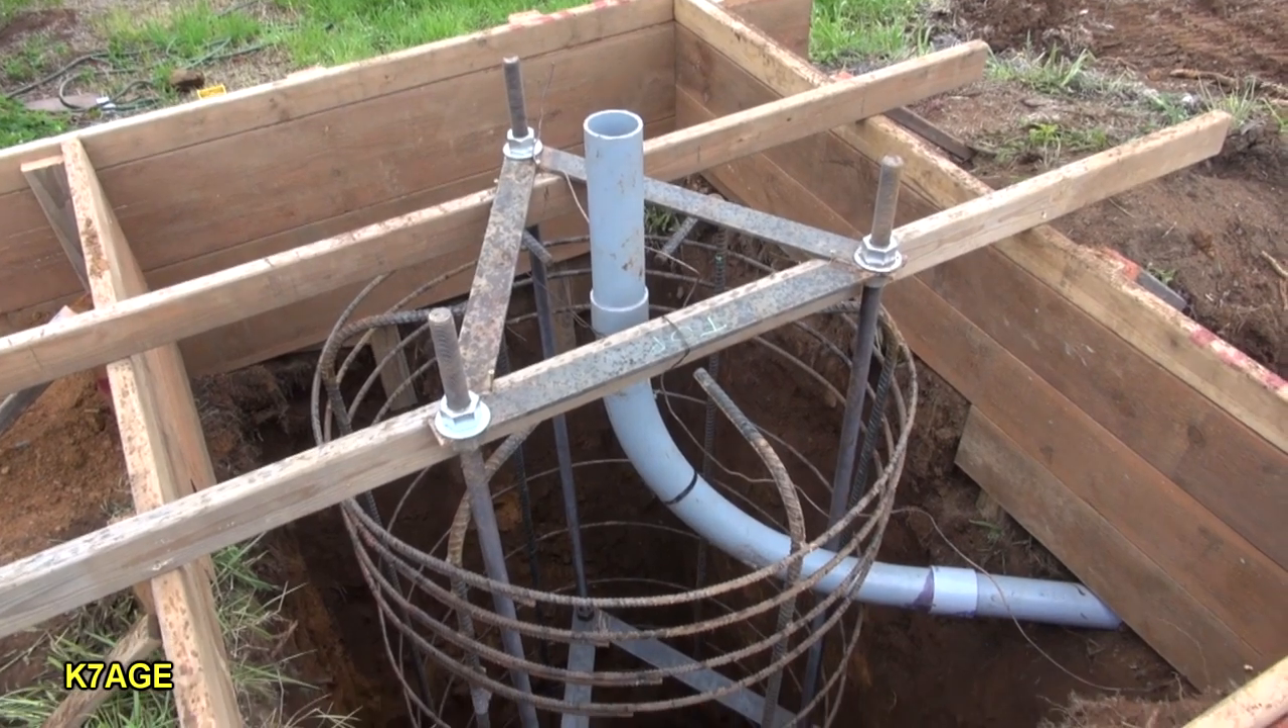Well, we got the tower base all in. The conduit brought up in the center.